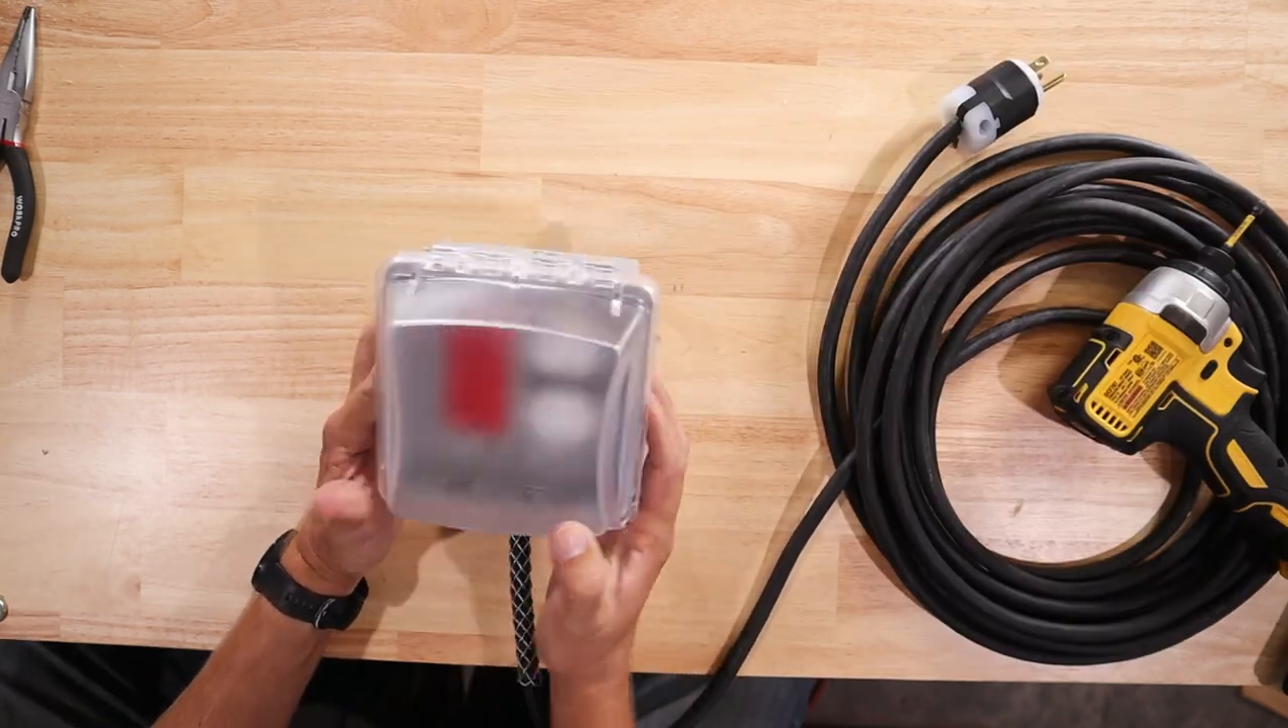We've got our weatherproof cover in on top now.